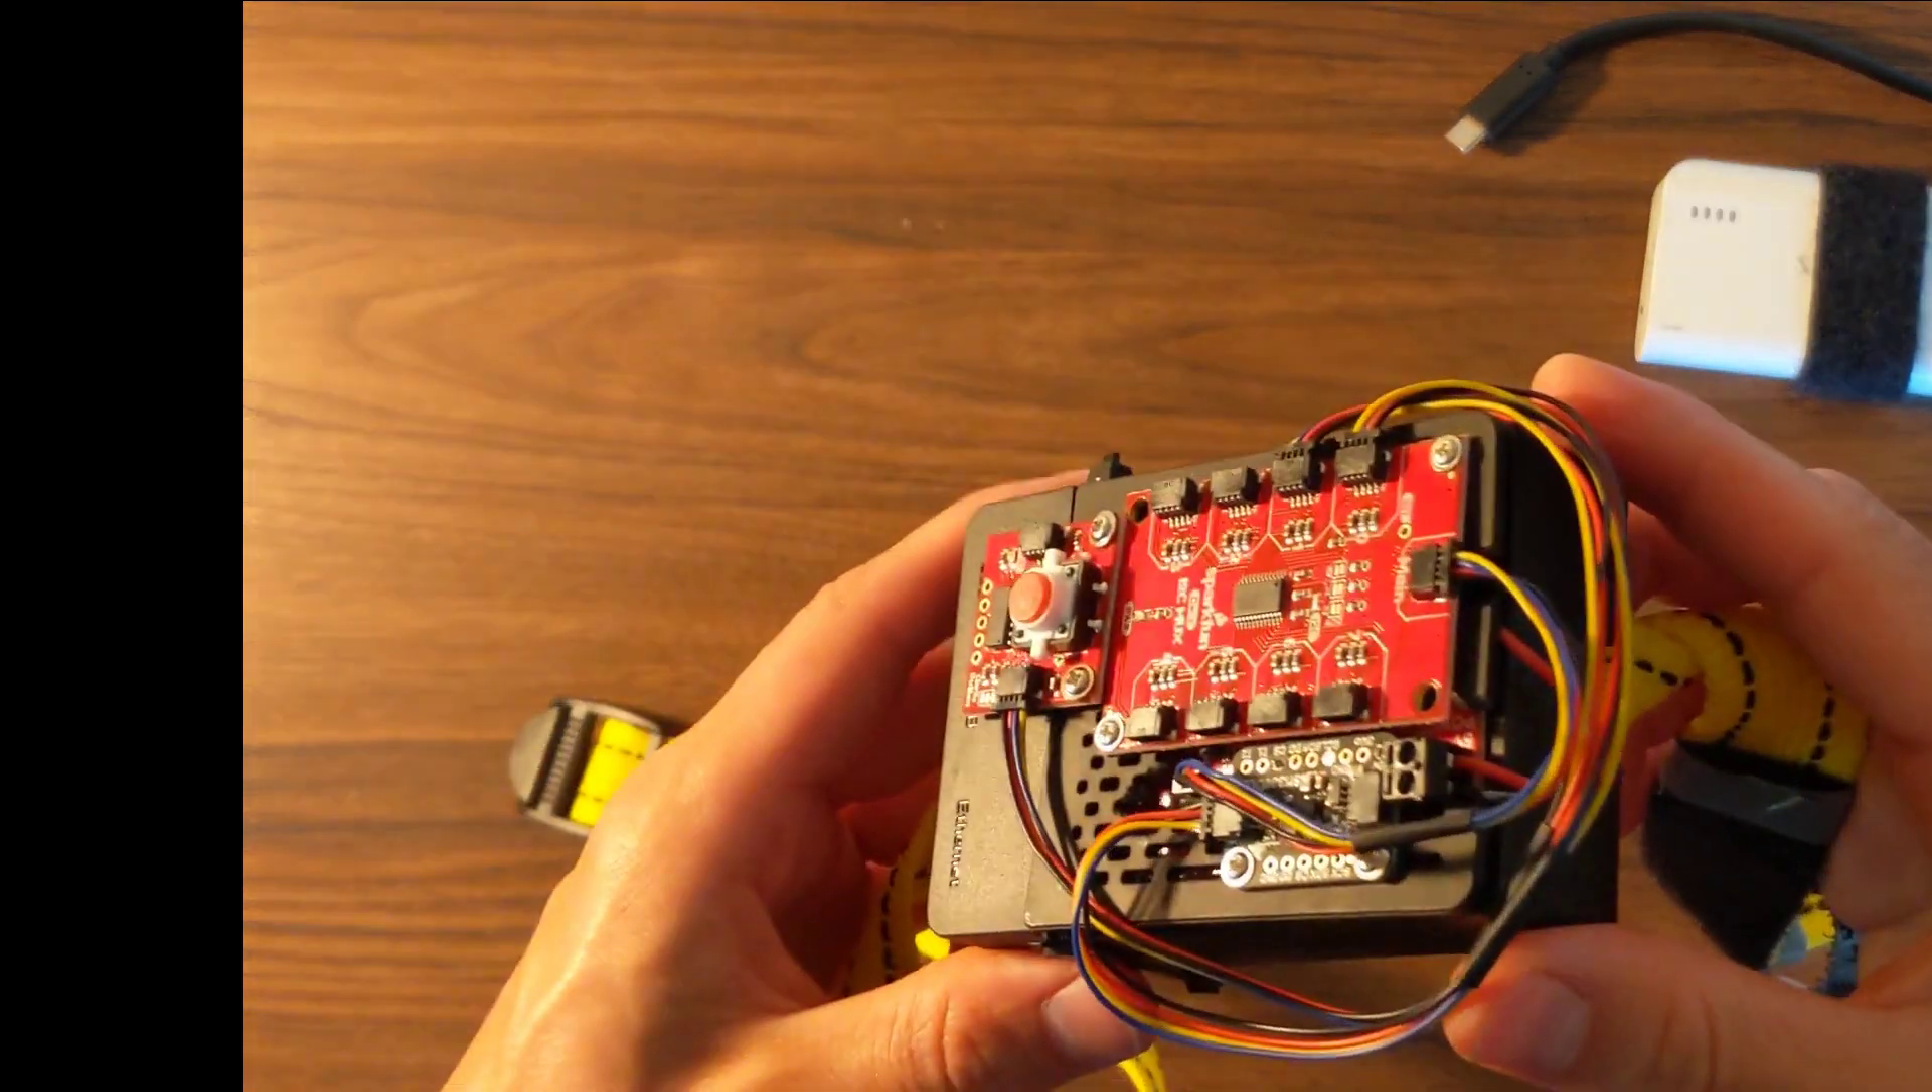So now we have our base with everything mounted.